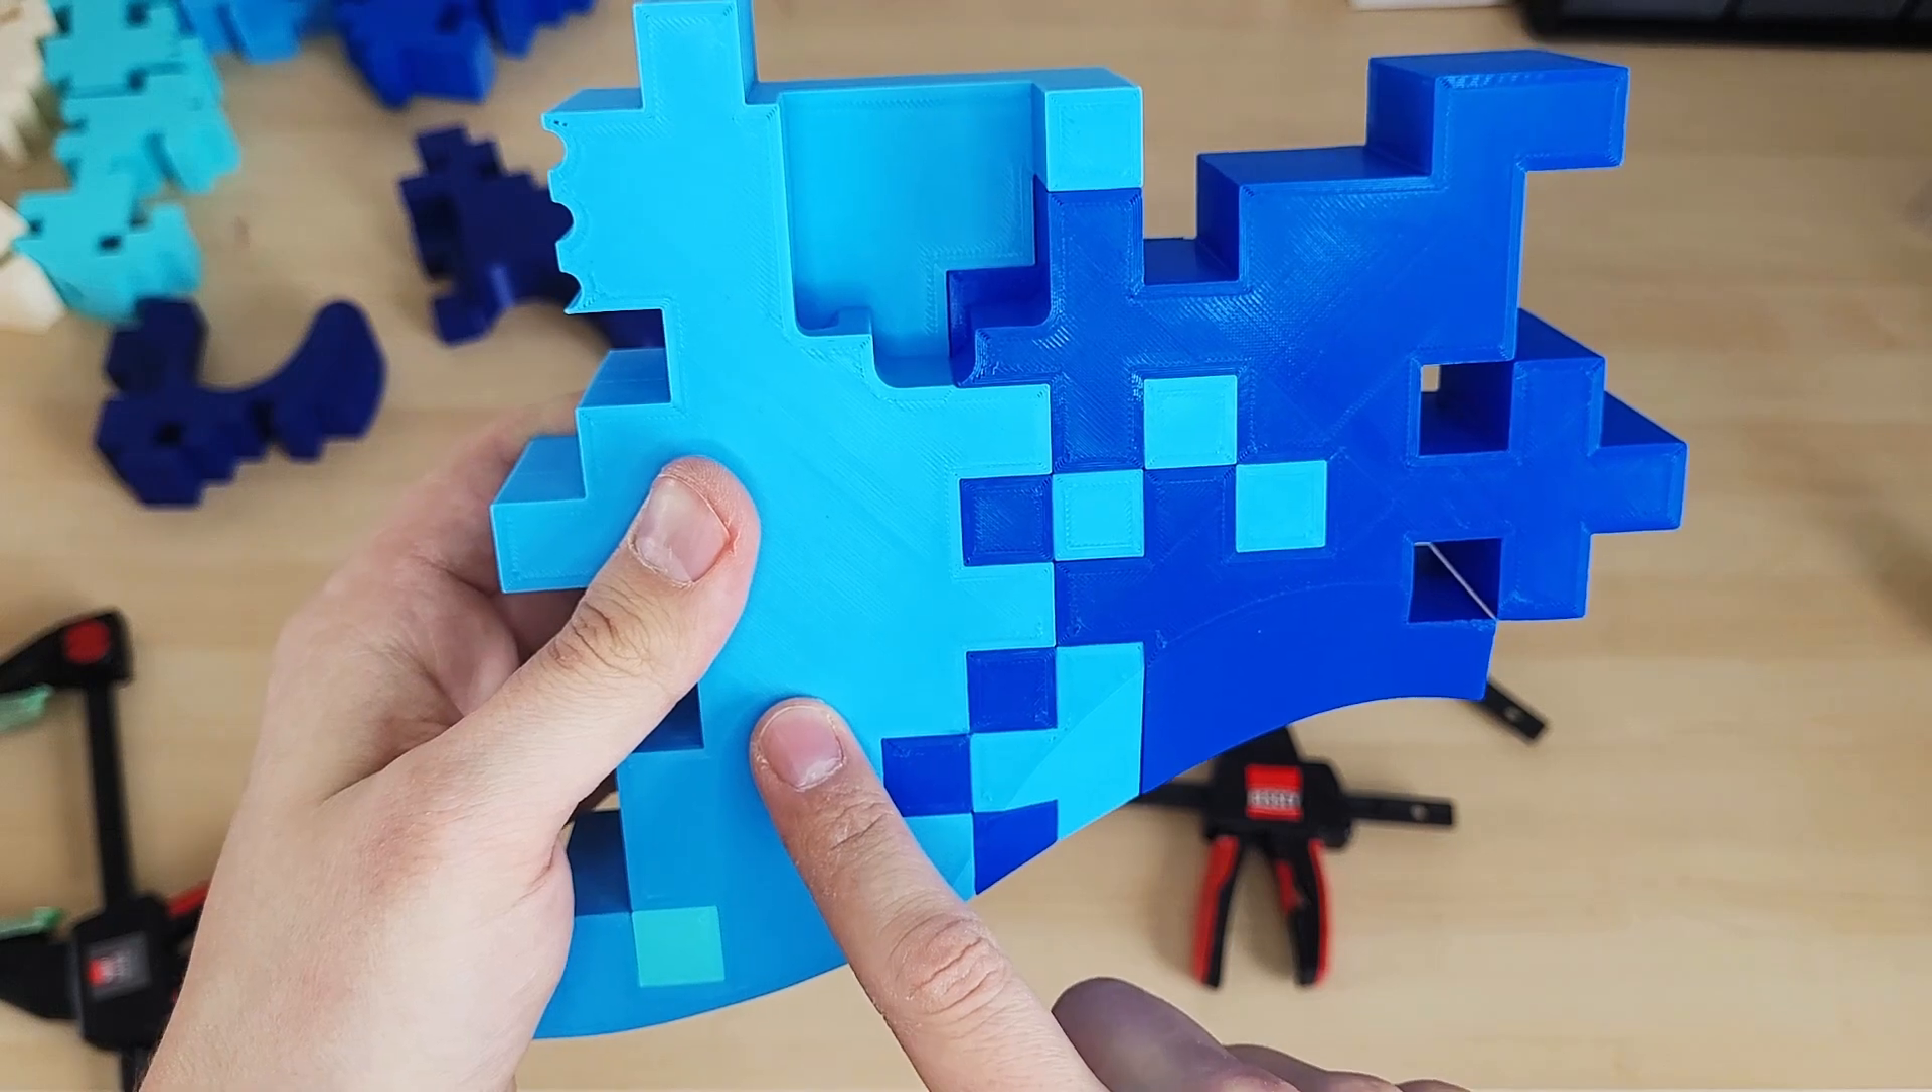And now already after just a couple of pieces if I put them together we can start seeing the pixel gradient pattern emerging.